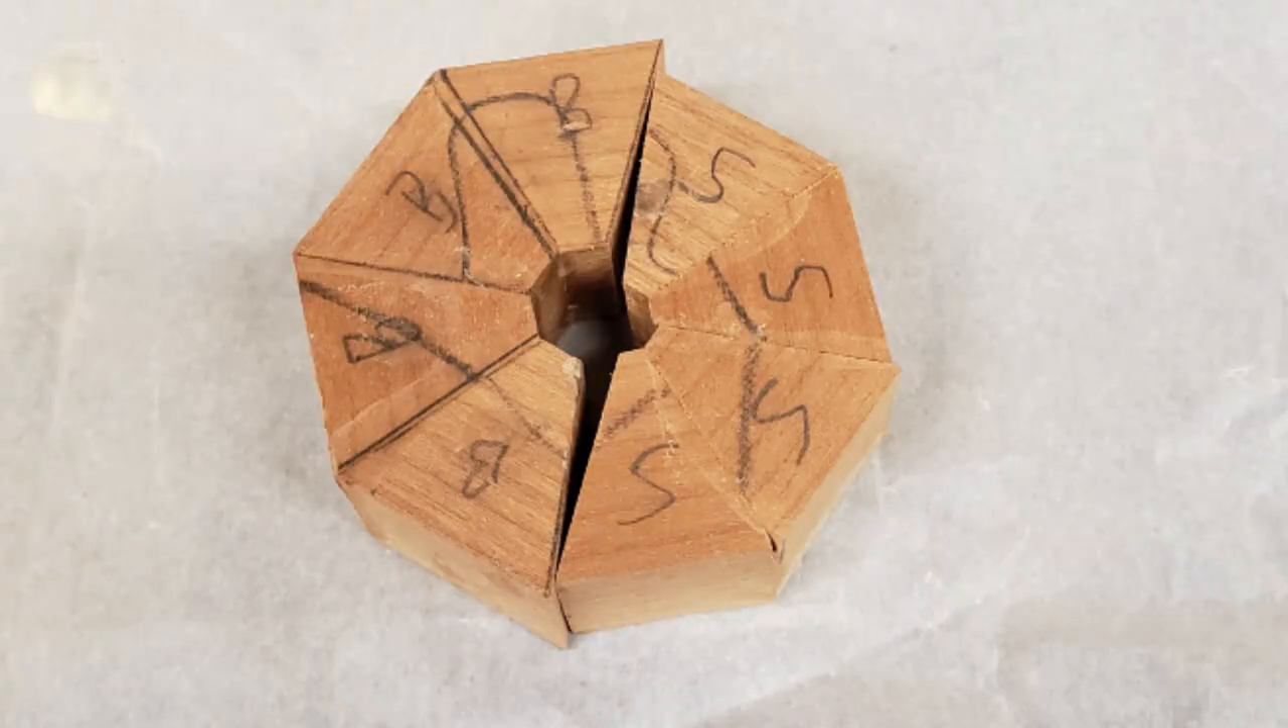As you can see, my two half rings are pretty bad. They are different sizes and definitely do not mate well.